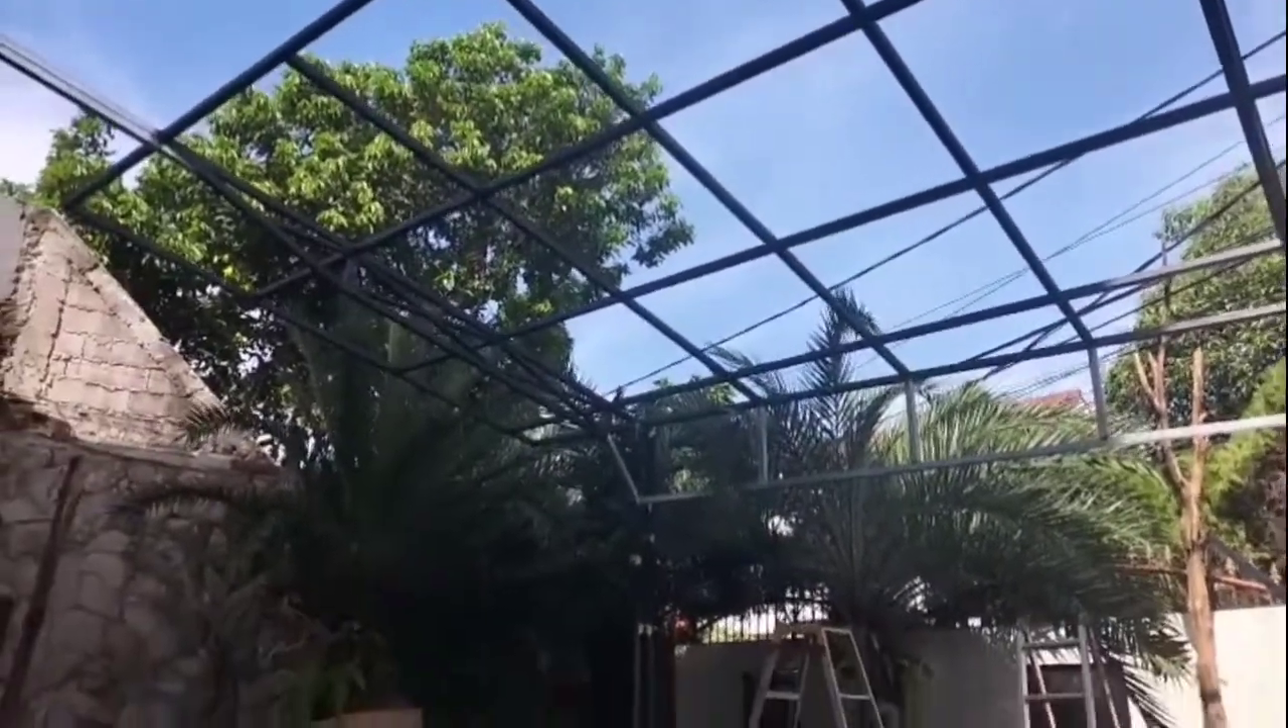Ini rangka kanopinya sudah terpasang ya.